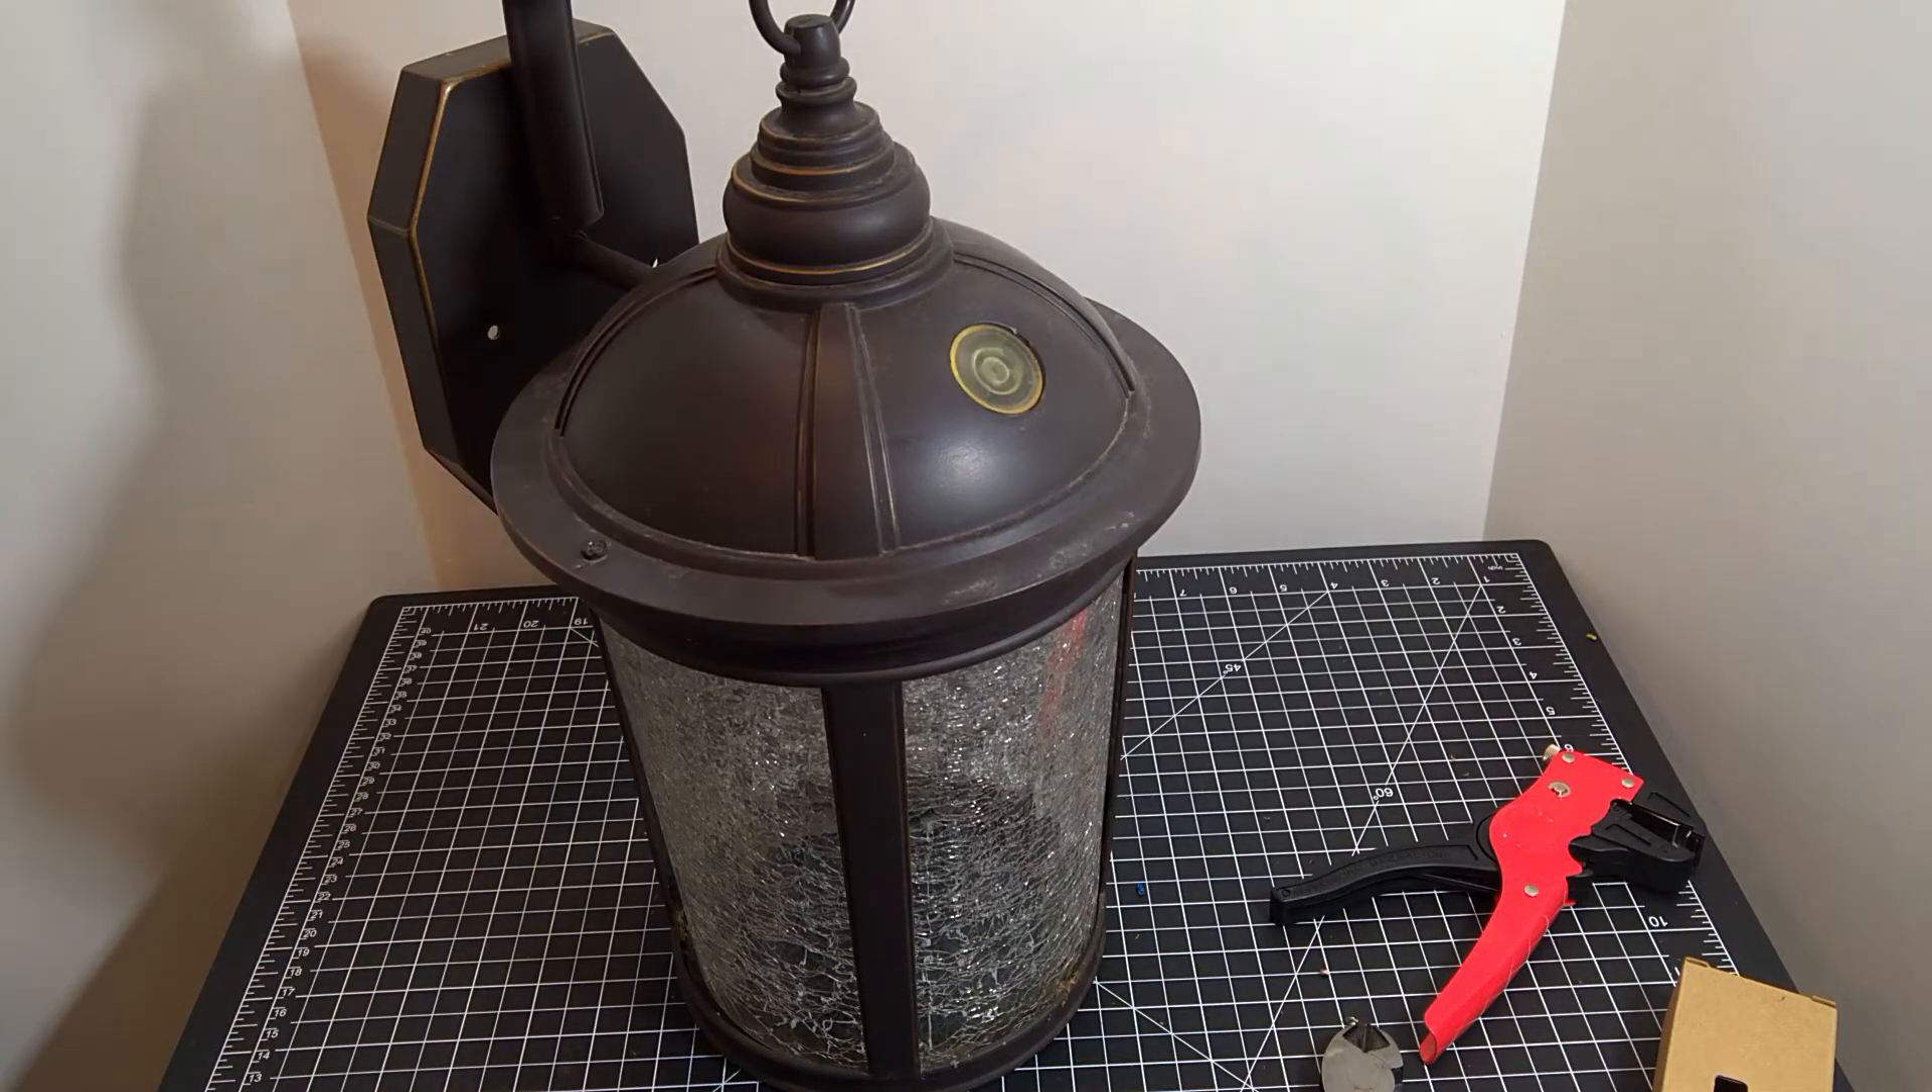We have a fully assembled lantern again.